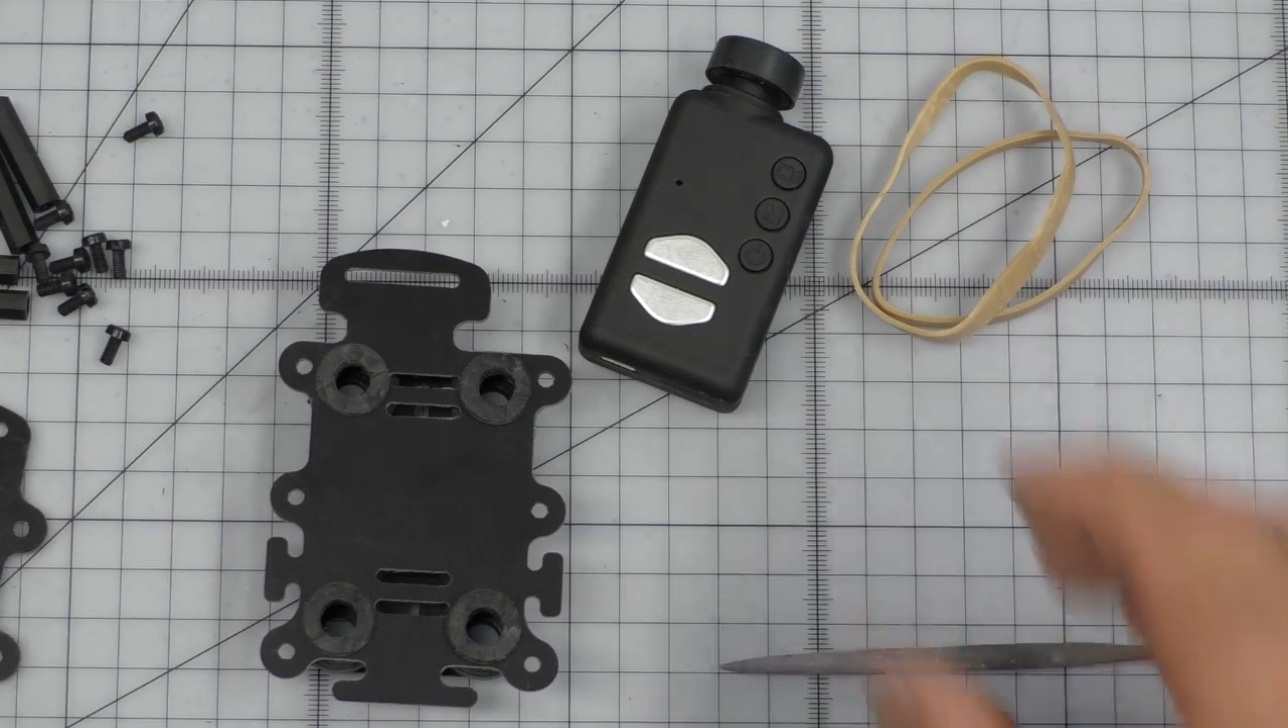You can see the rubber bushes are sitting nicely.